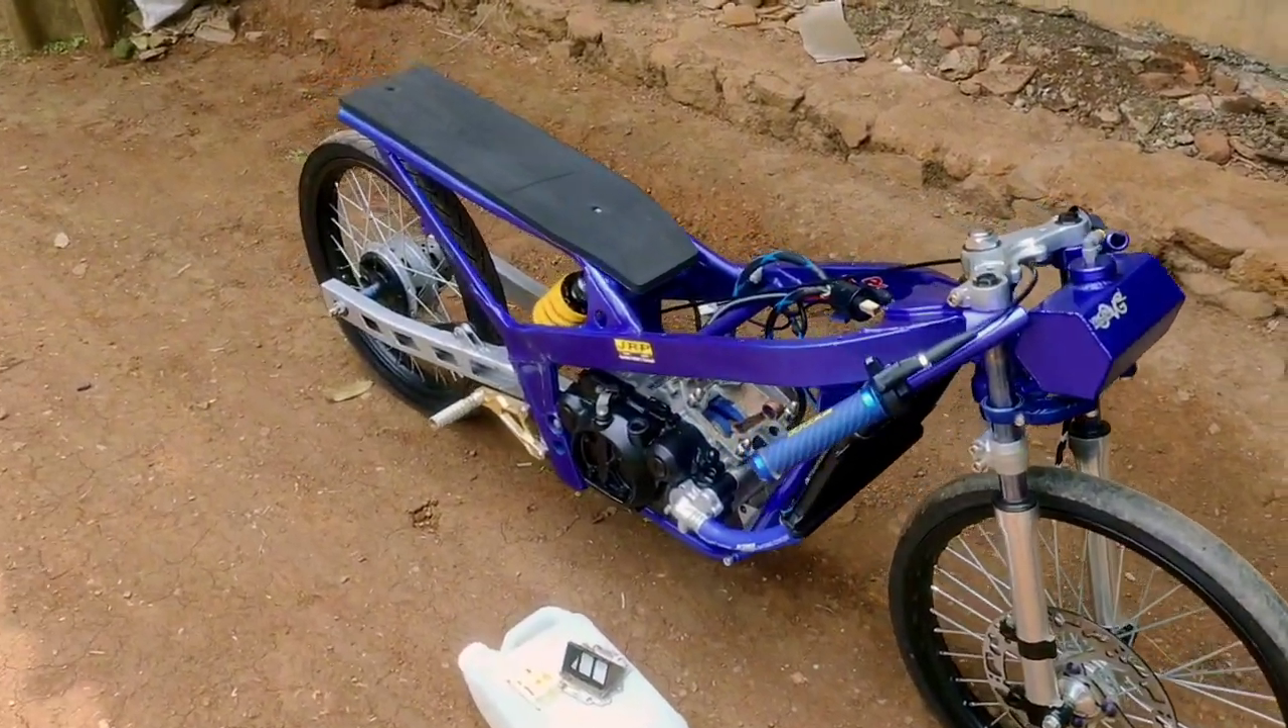Motornya belum 100% selesai guys tapi mesinnya ini sudah terpasang.